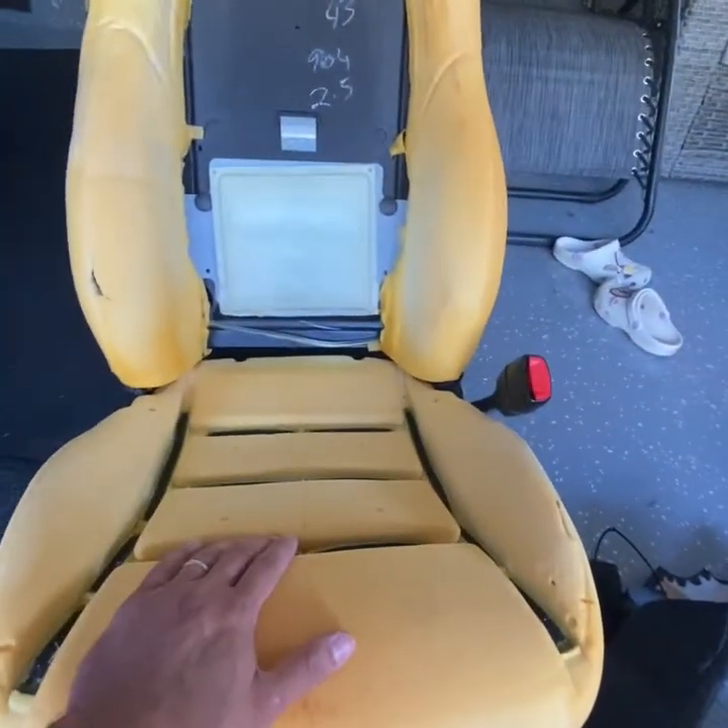So there you go the seat is bare bone time for new skin.